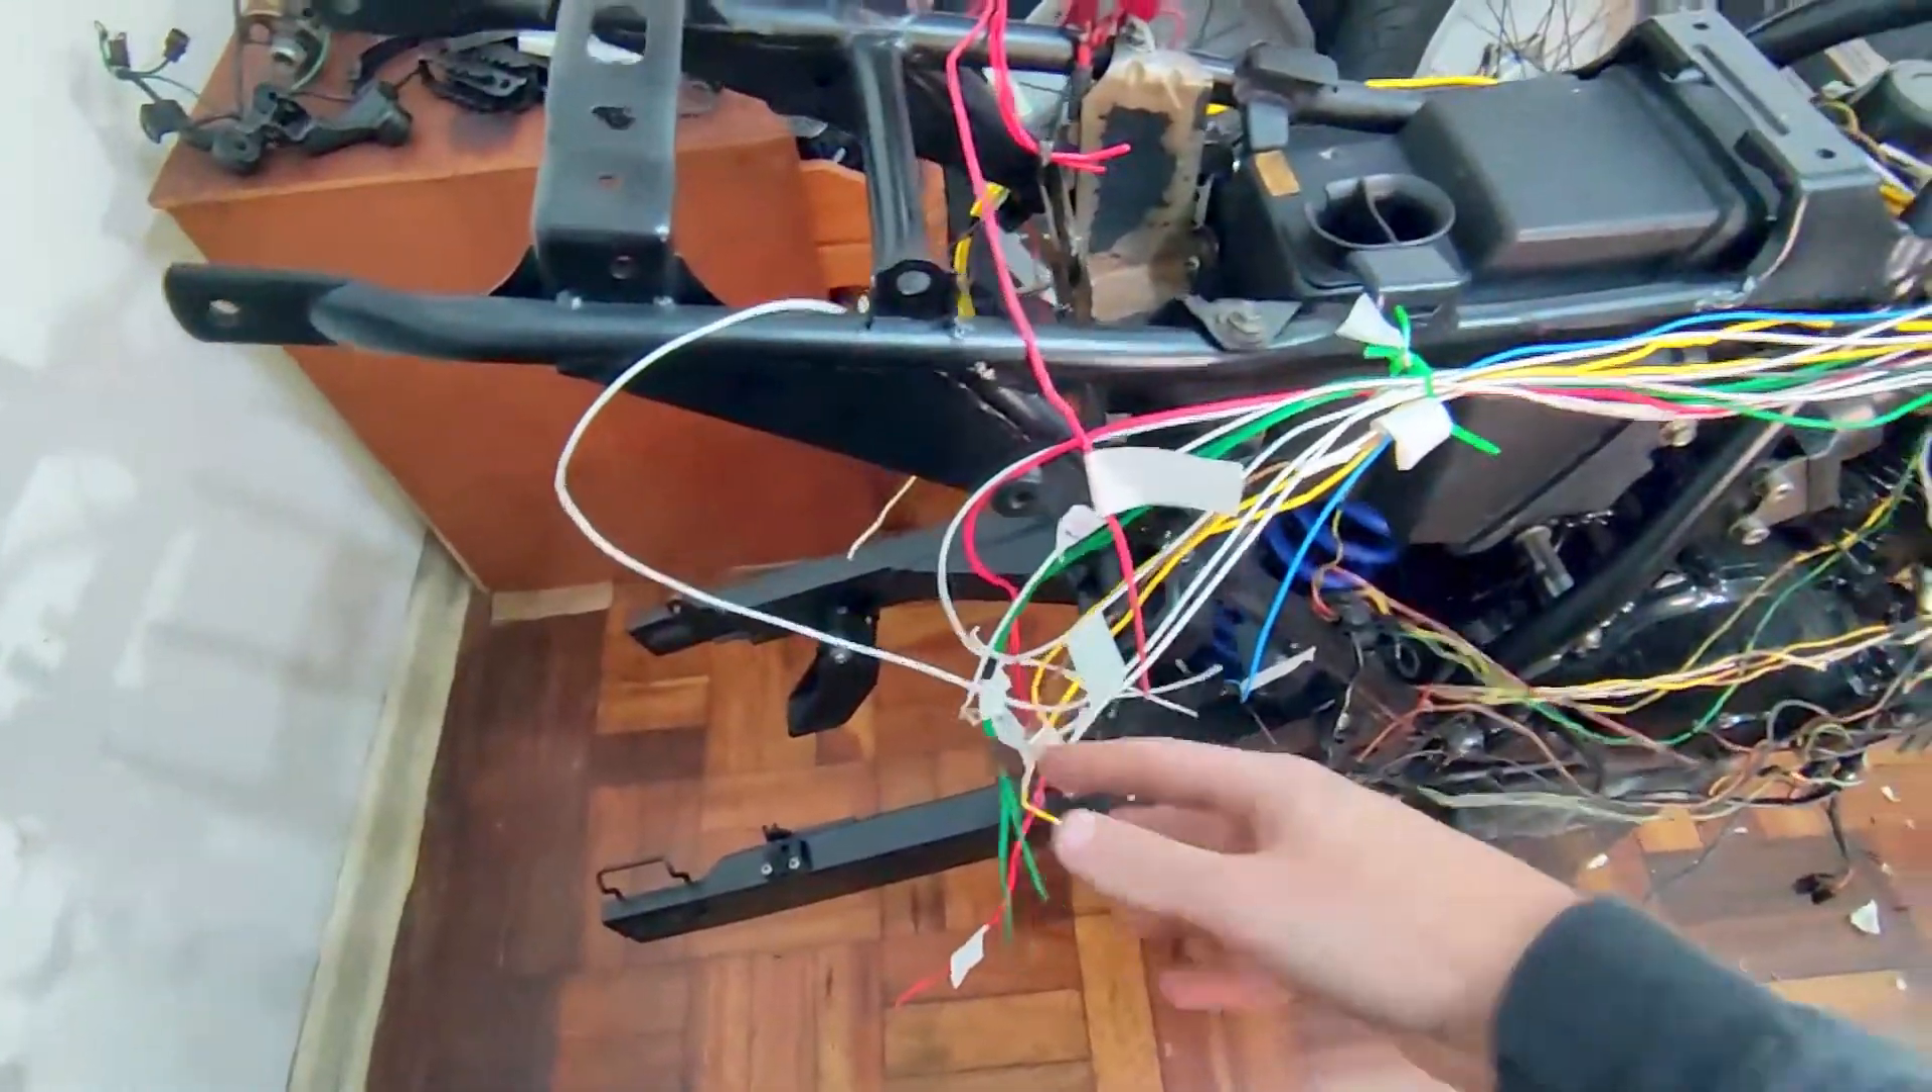A parte de trás da moto já está com todos os cabos passados, falta conectores também.